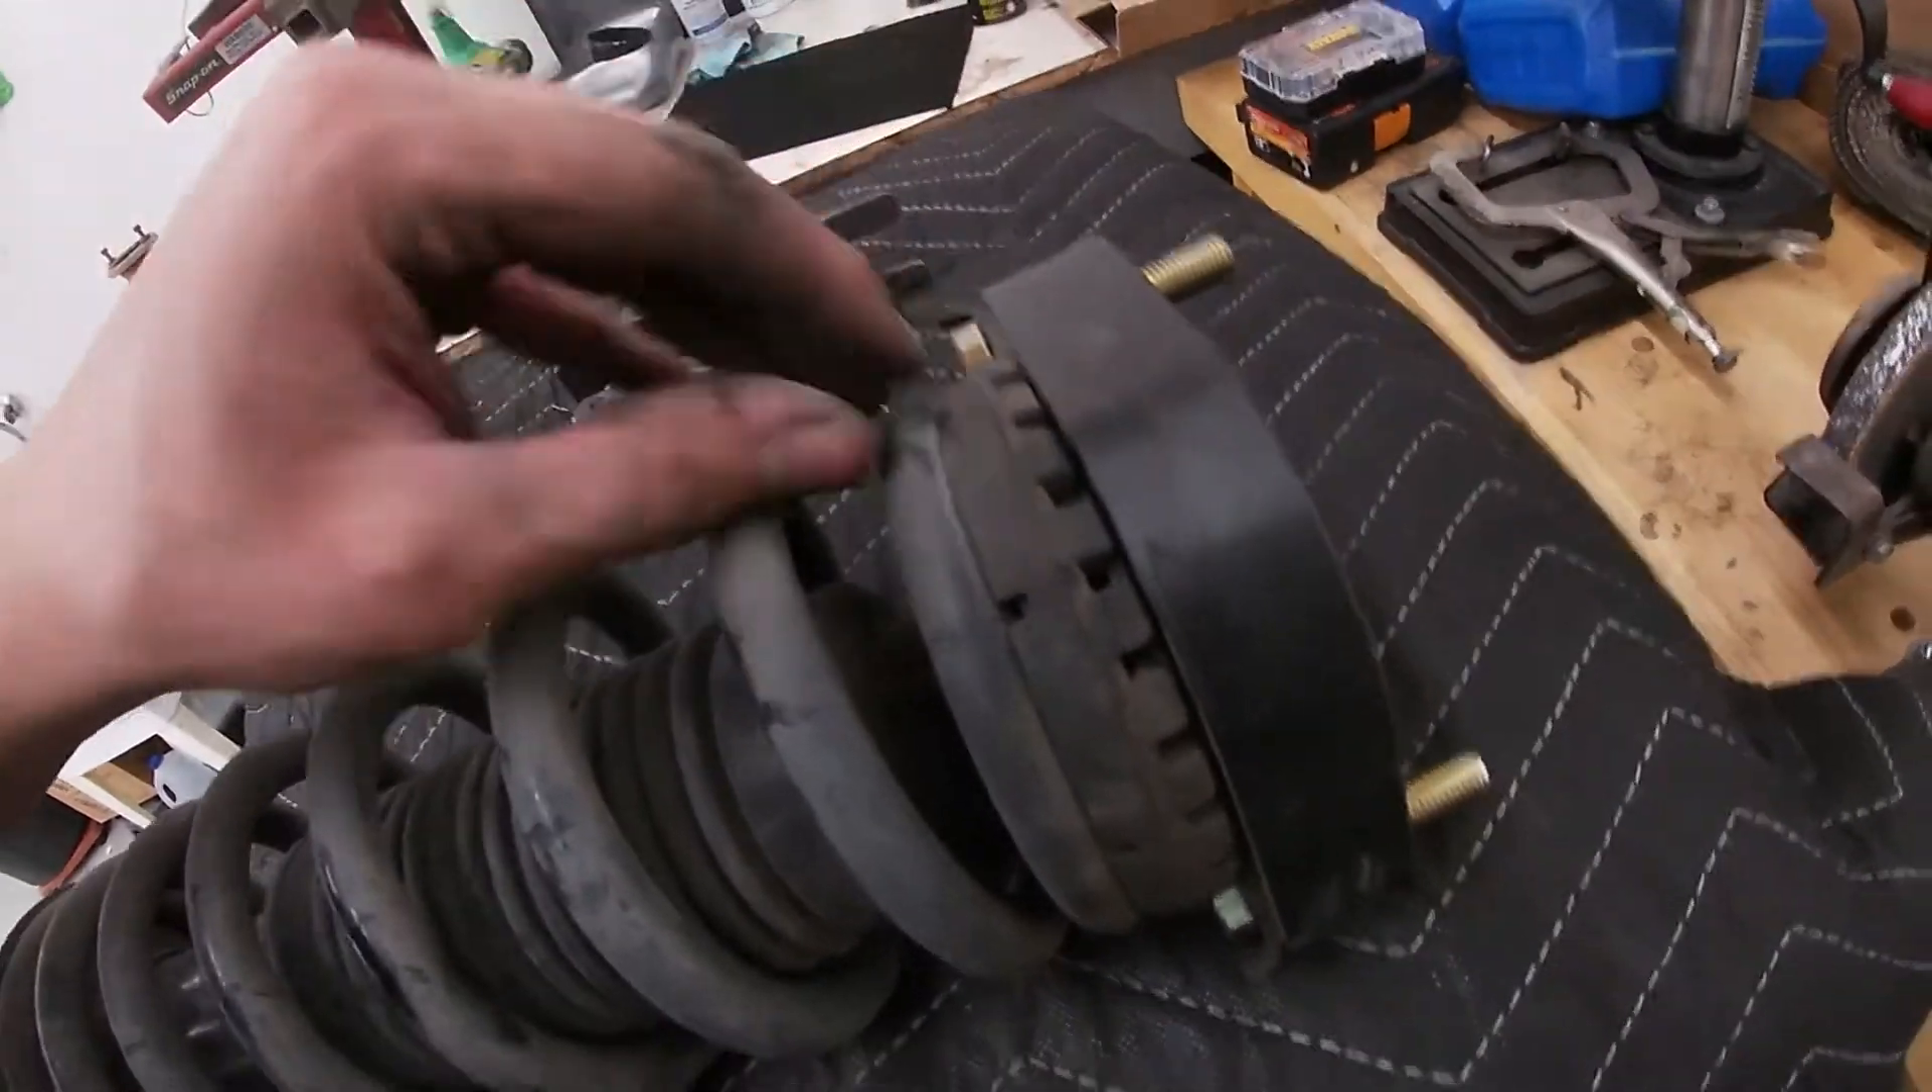All right, we have our last rear strut assembly reassembled with the new lift spacer on it.